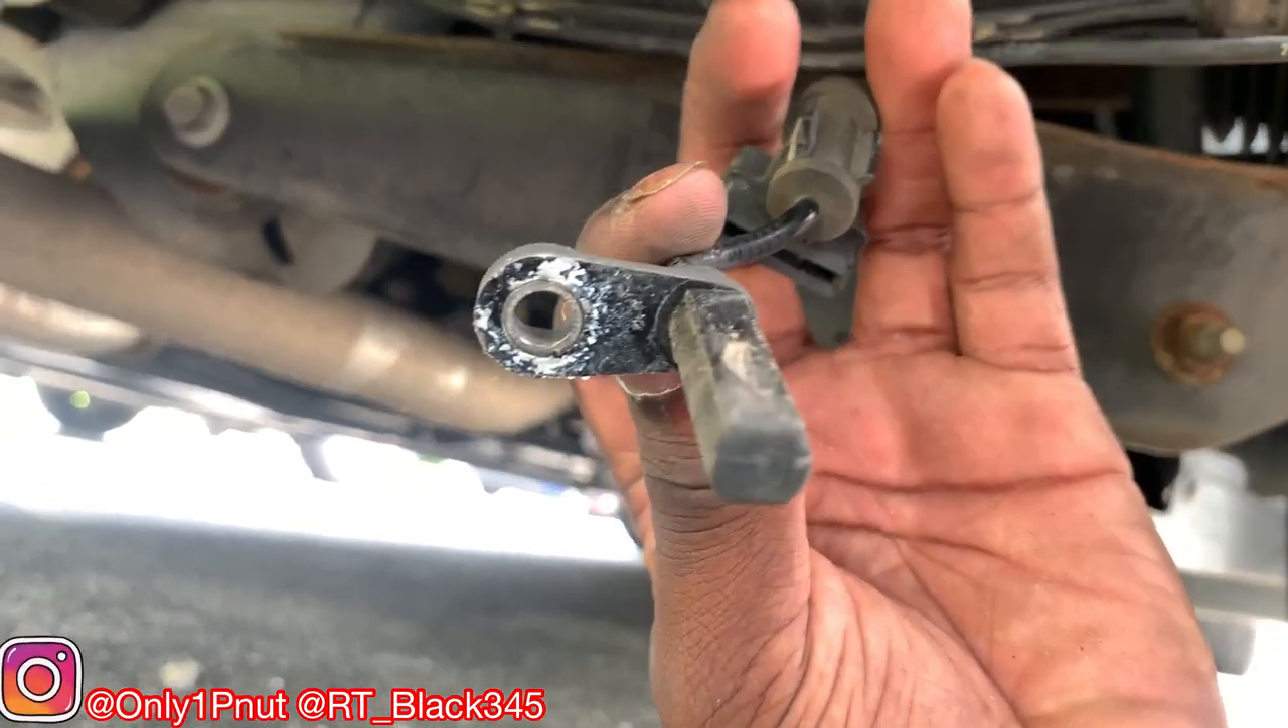So now I just got the sensor out.